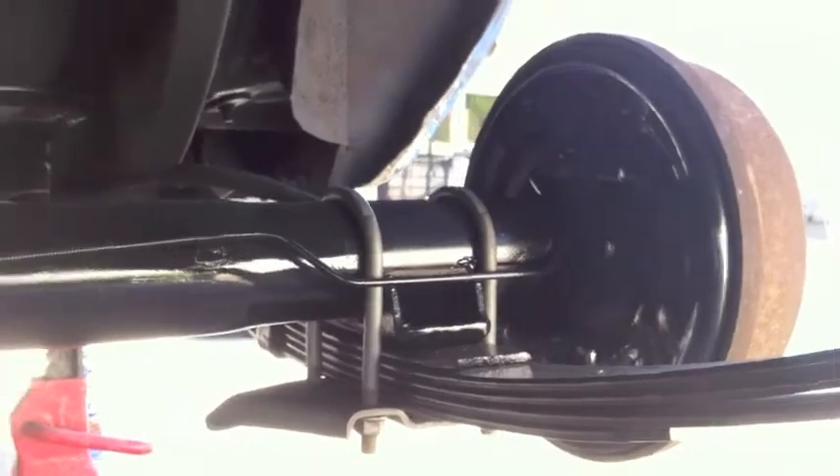Try to ignore the rusty brake drums because they're just on there temporarily but there is the finished leaf spring install all the brackets are done.